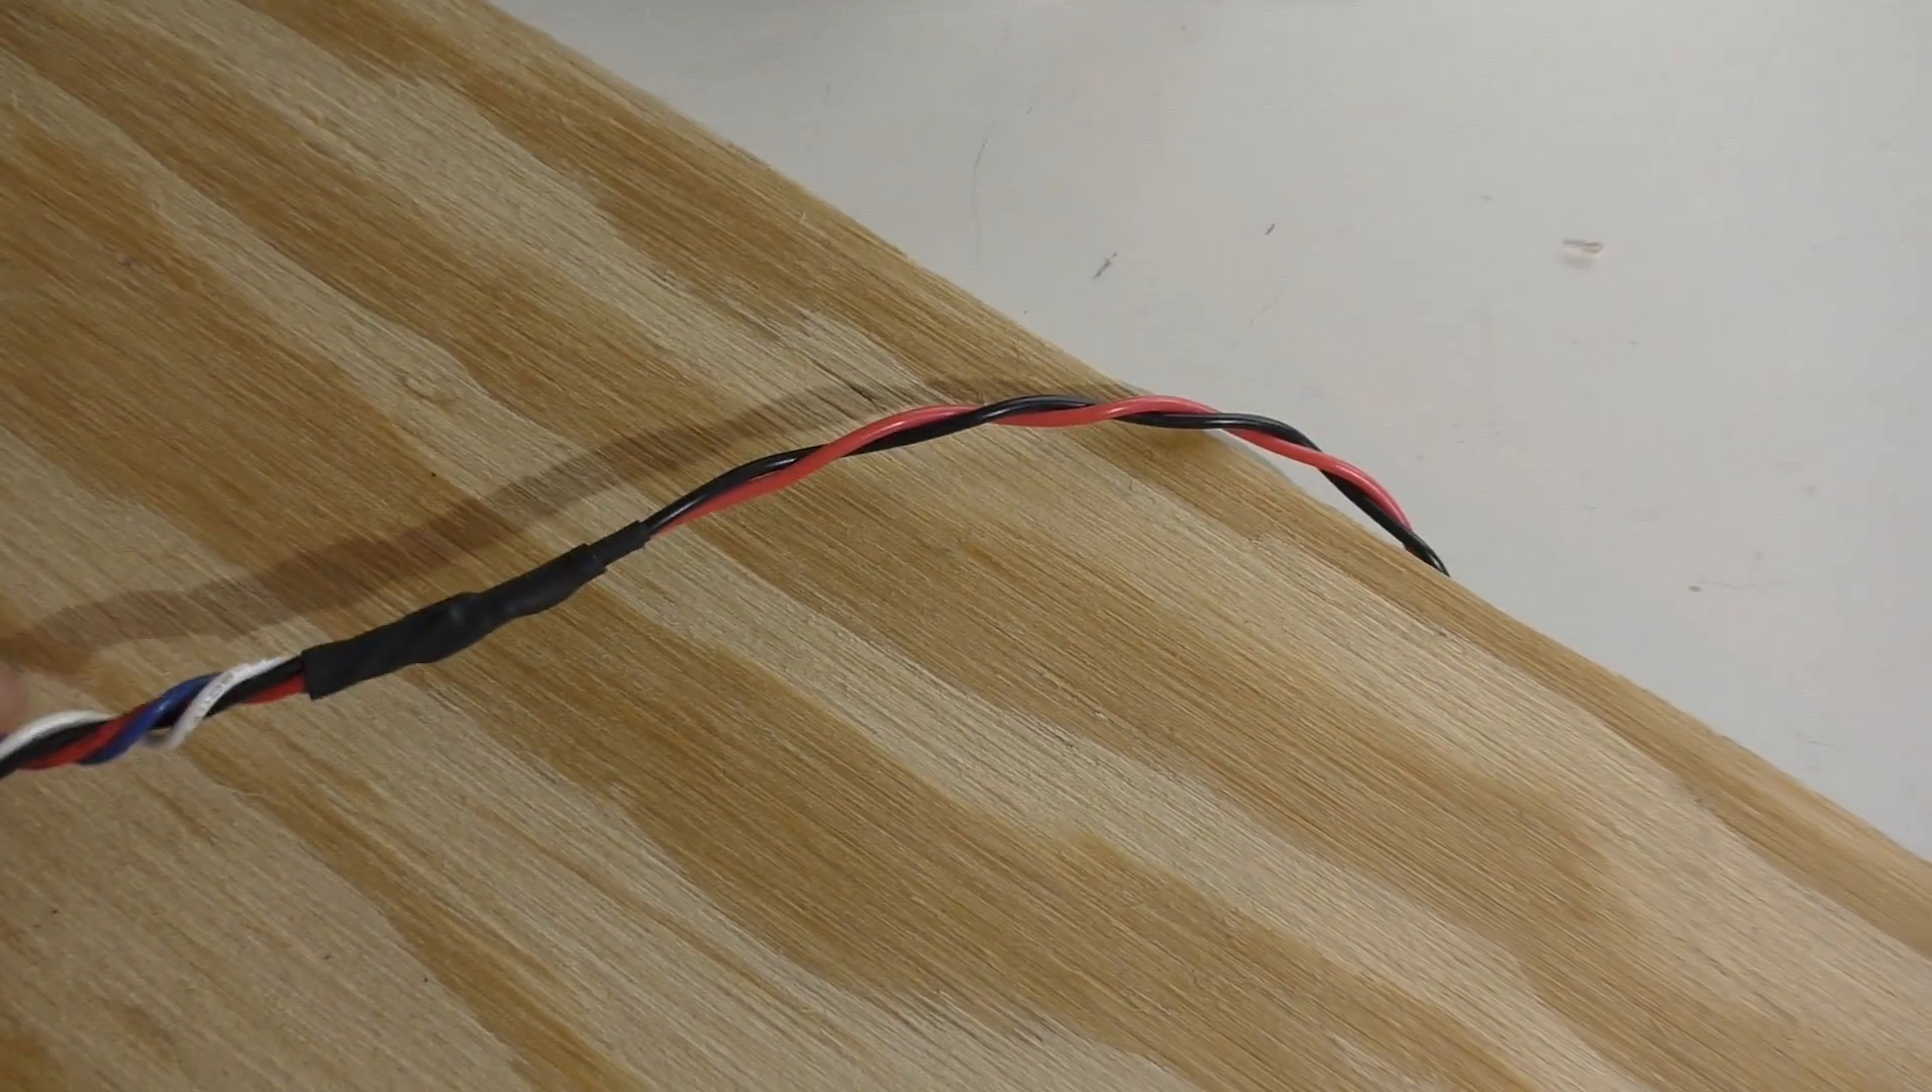I also managed to put a piece of heat shrink that contains all the wires down here in the bottom.